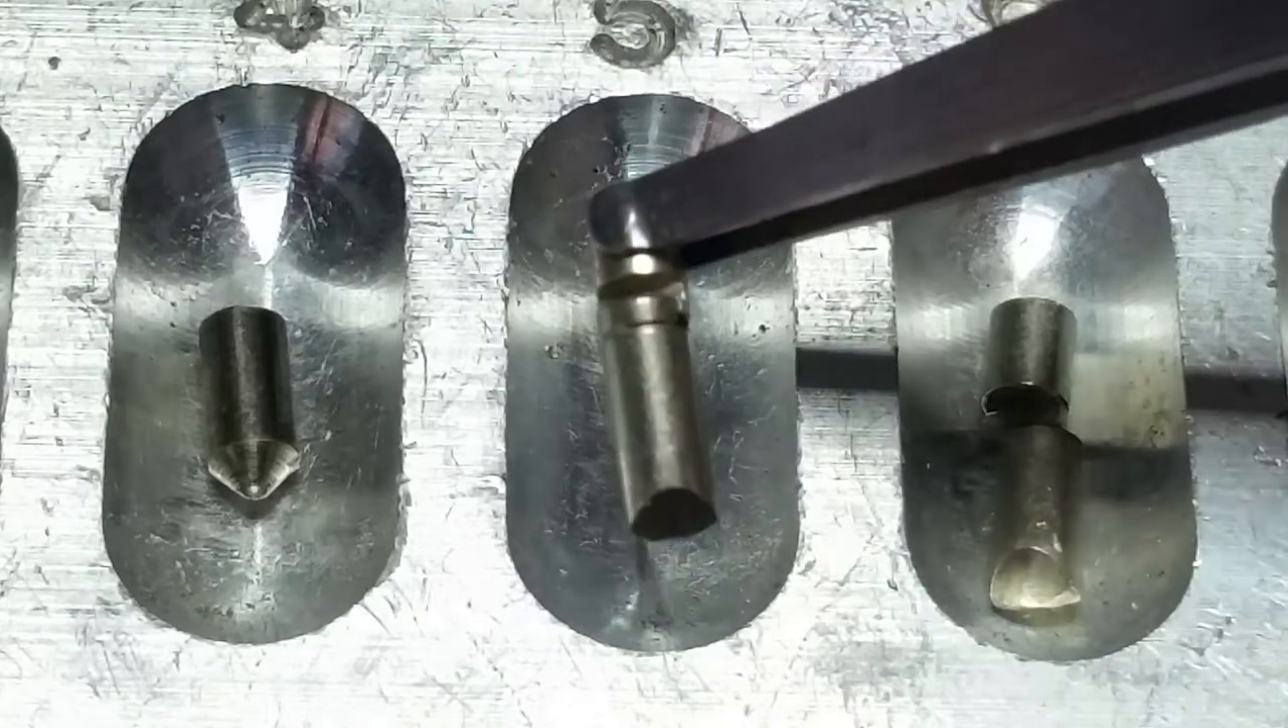In the middle we have a fully assembled pin stack. The pins have been locked together so when I pick them up they actually stay connected there.